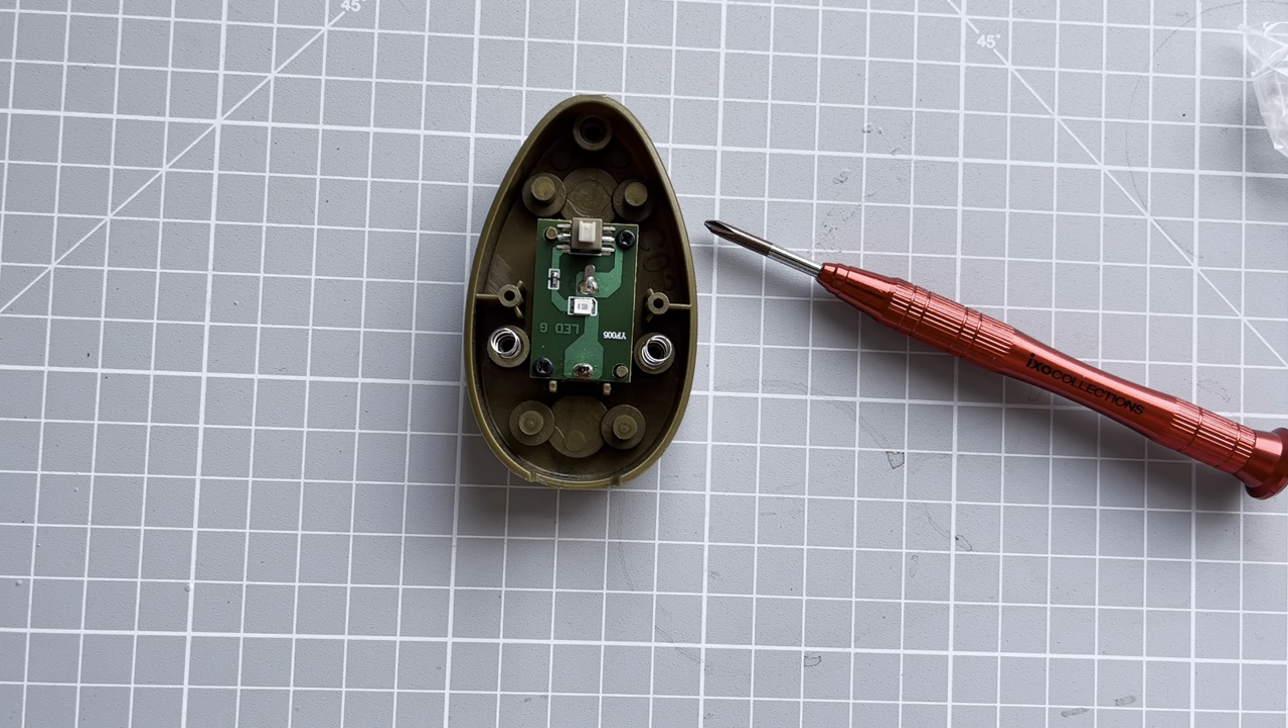So as you can see, we've got the two springs into there.